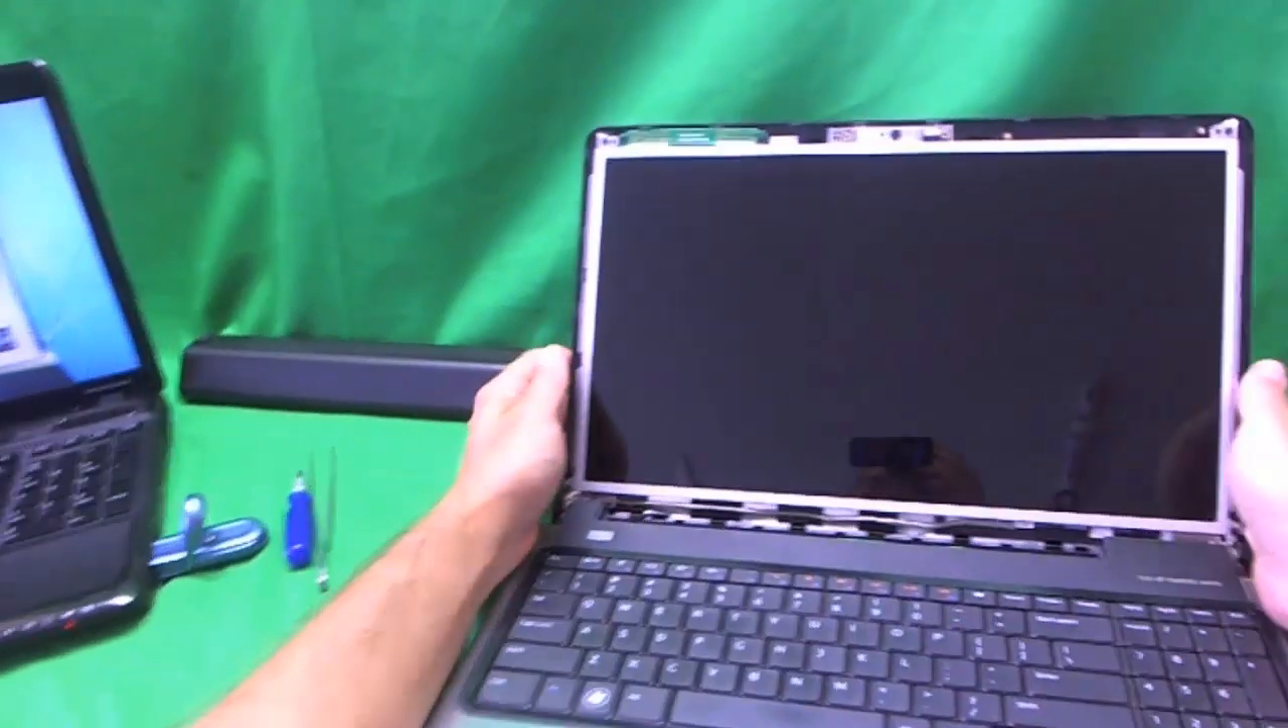Okay, the screen bezel is off. And now we have the screen exposed.